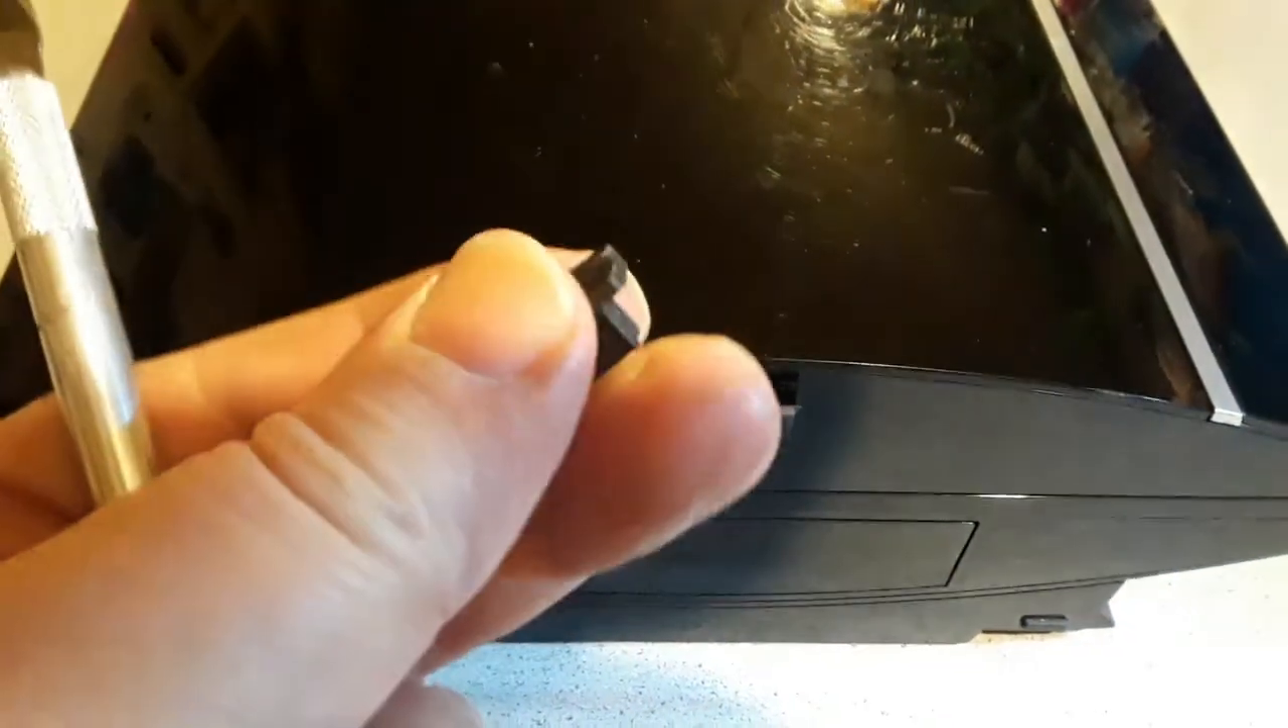OK, so there's the little rubber stopper removed.